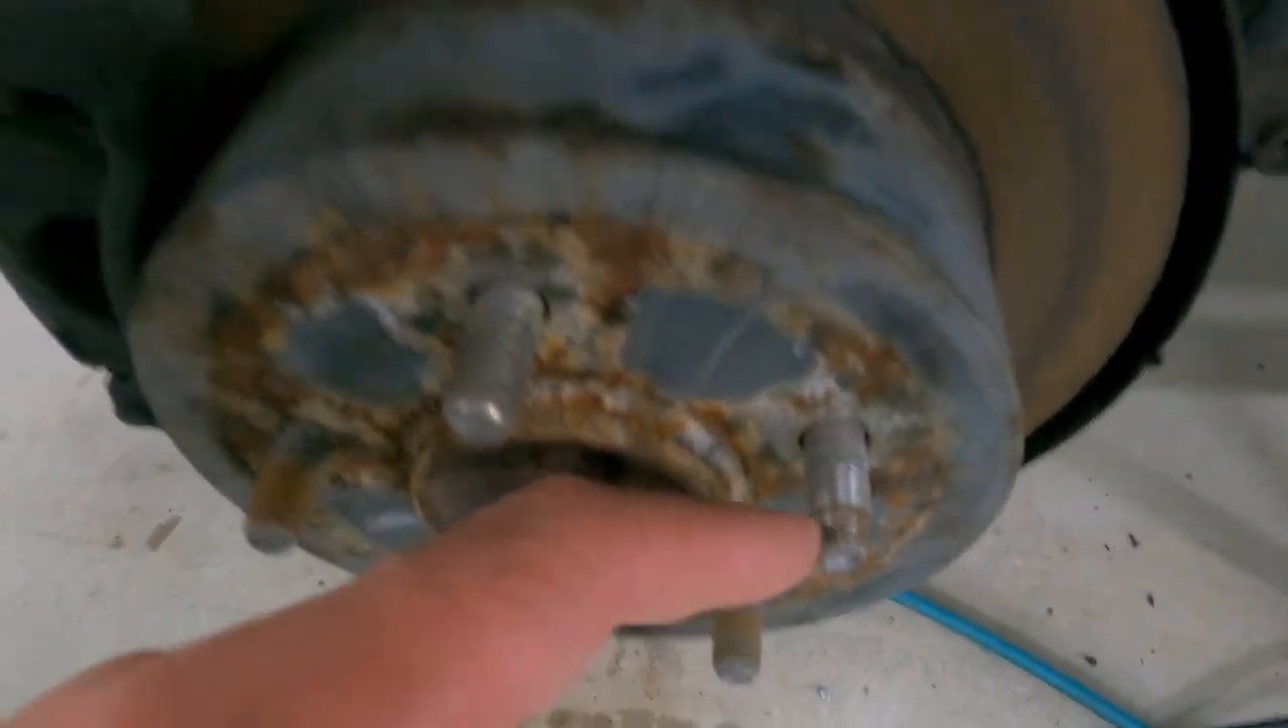So what I went ahead and did is we got both of these rear brakes off or rear wheels off rather.